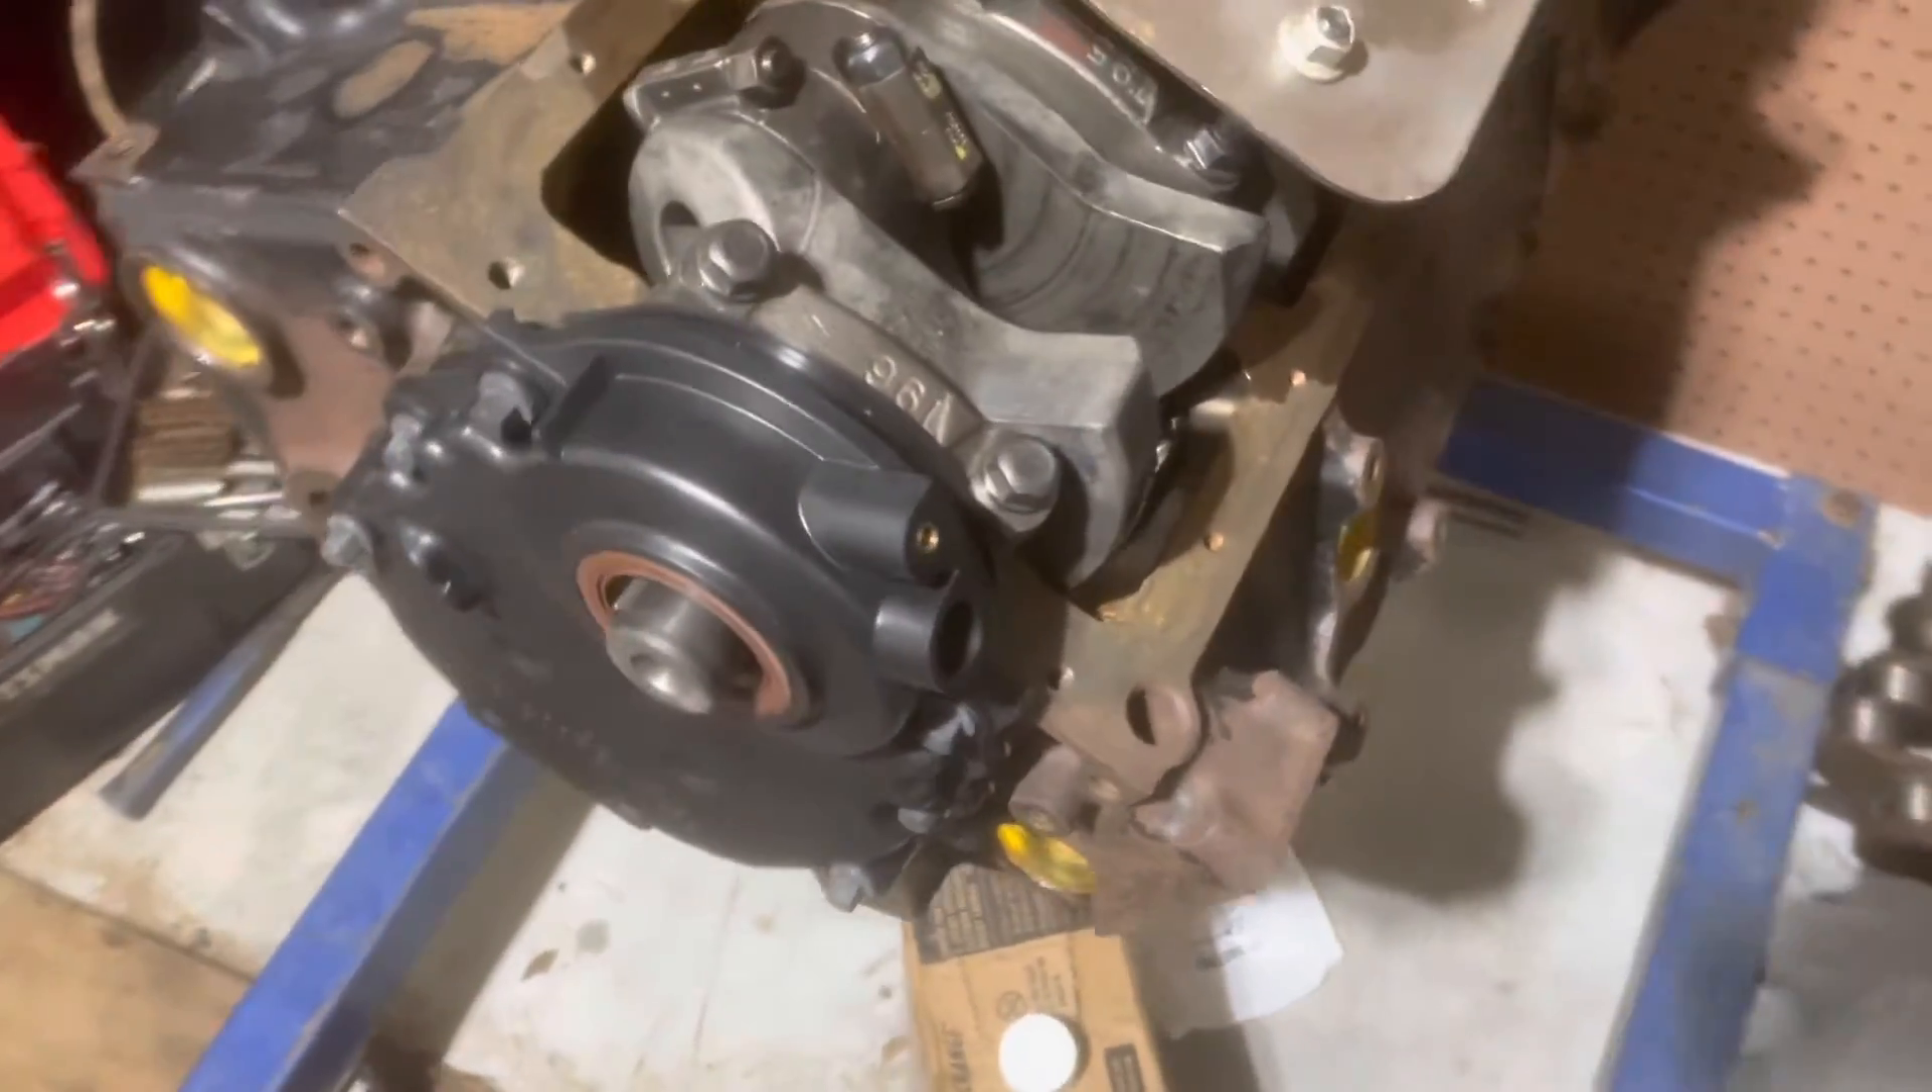So, timing cover's now on.